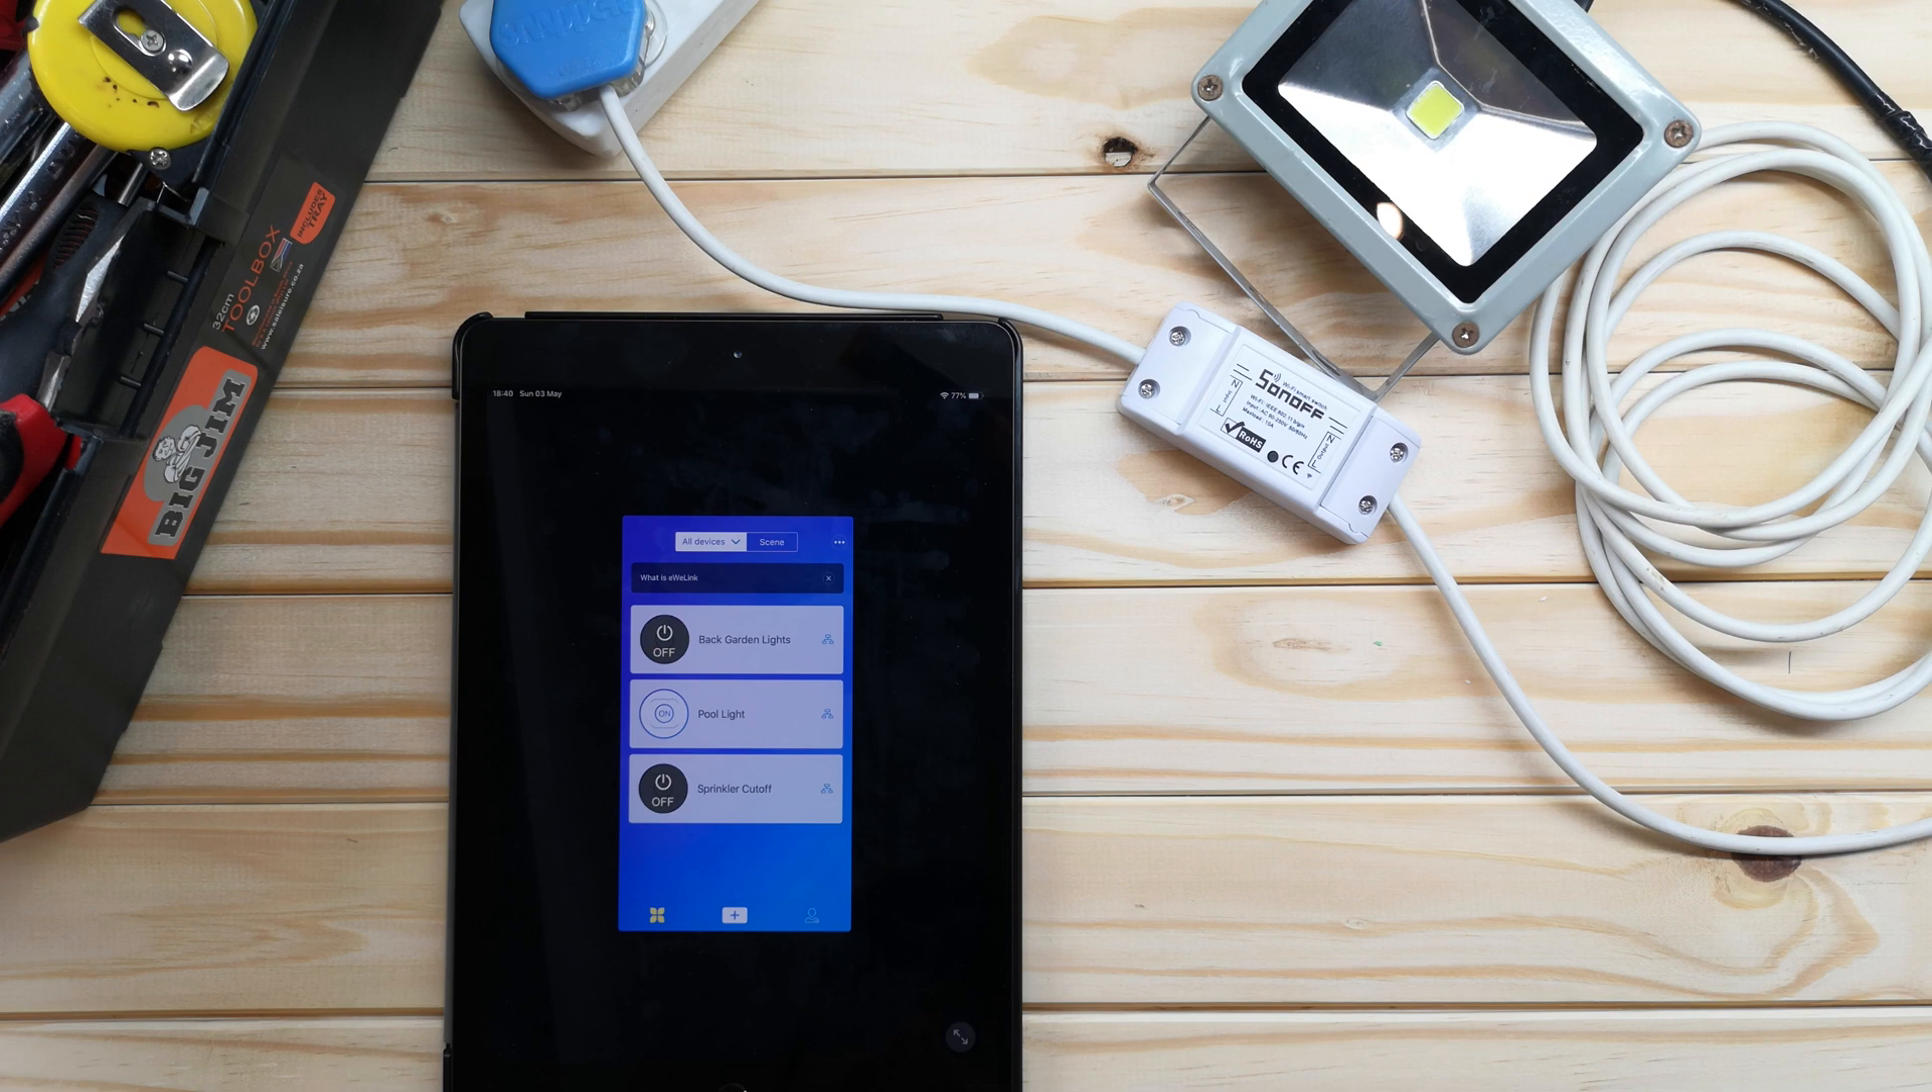All right we finished wiring our wi-fi switch and now we've plugged it into the power.